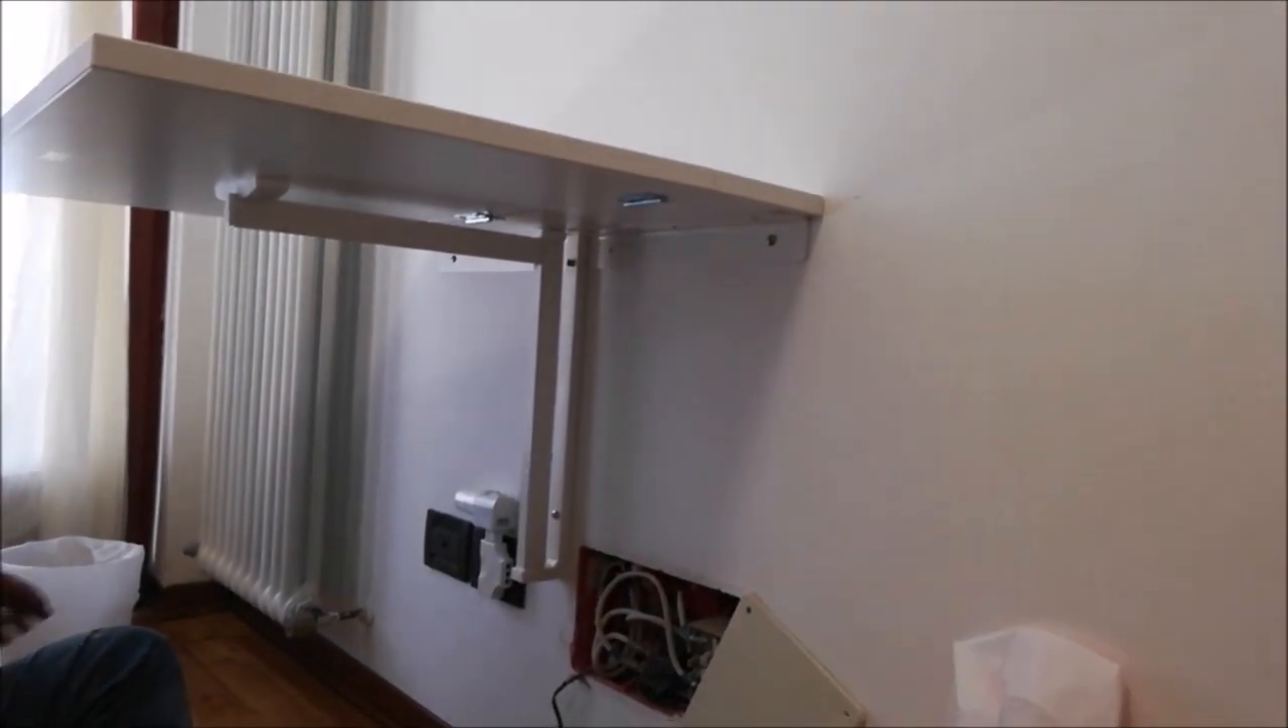Ecco qua il nostro elemento è applicato.